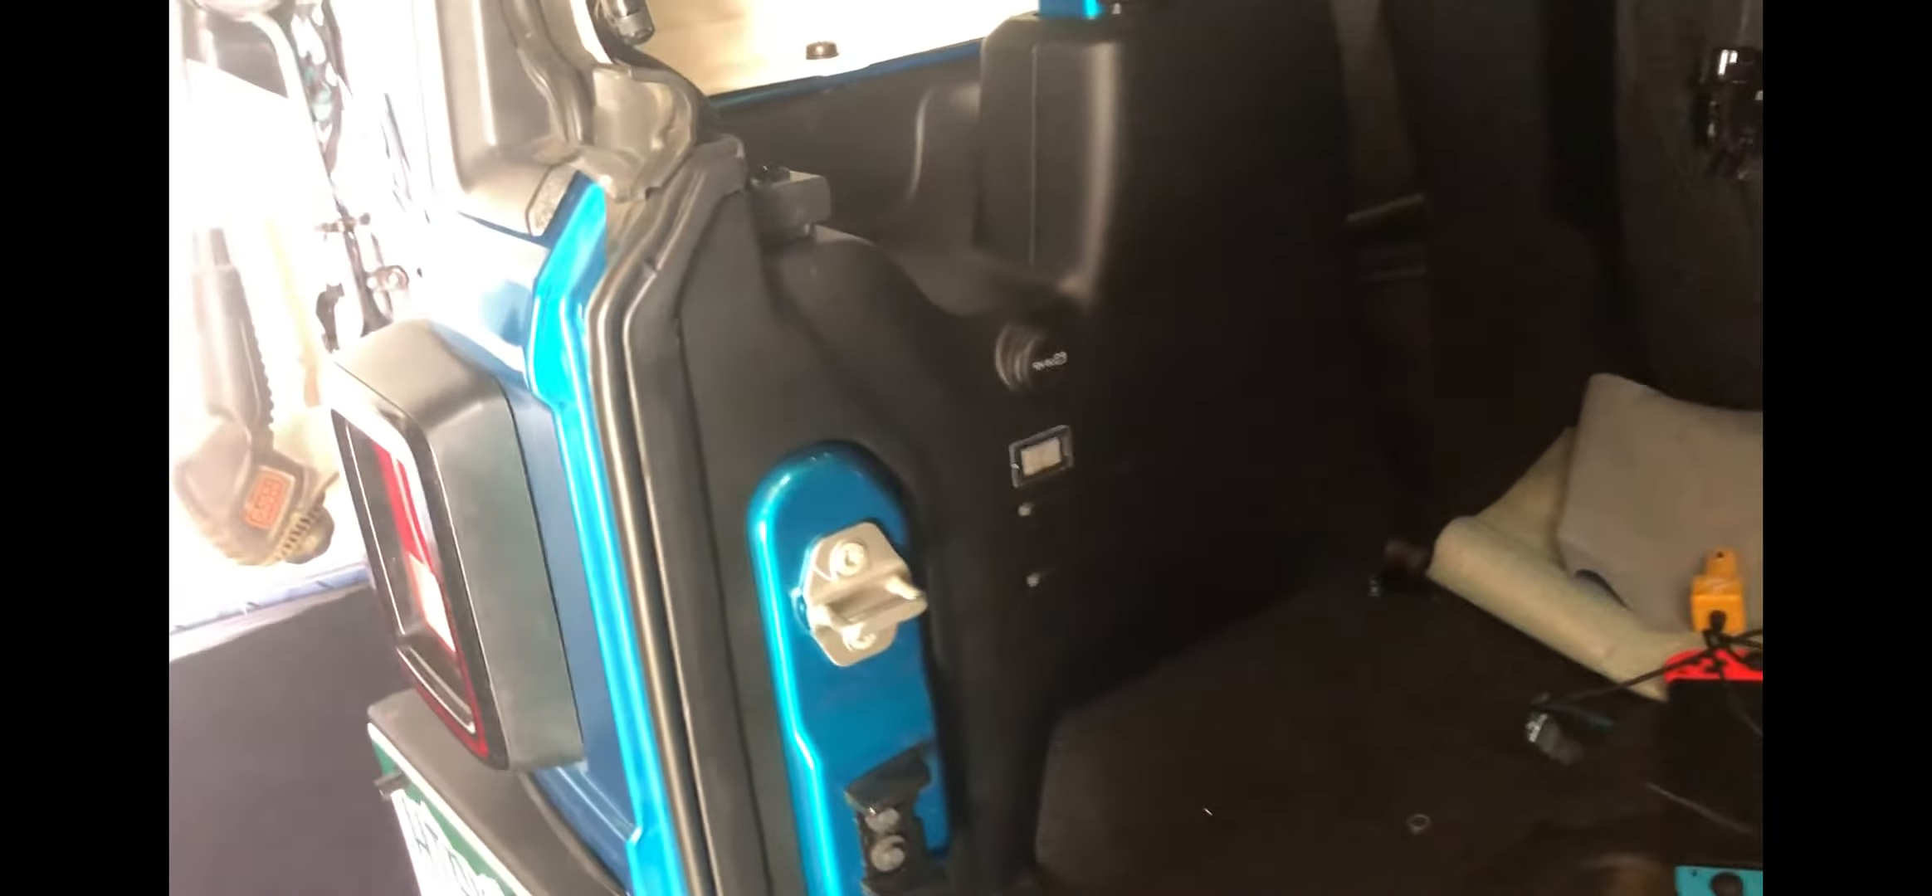The trim panel's up not bad at all I was able to put that back in actually.